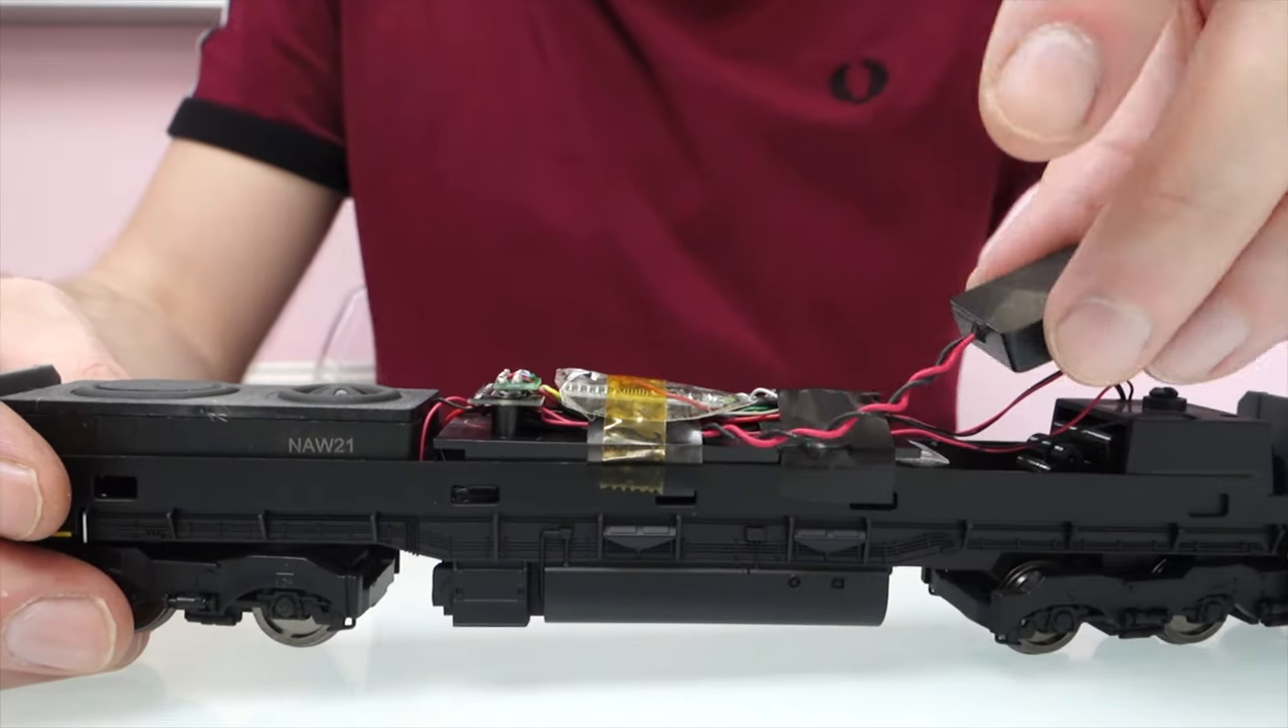This speaker I've not attached yet because I'm going to attach it to the inside of the roof.